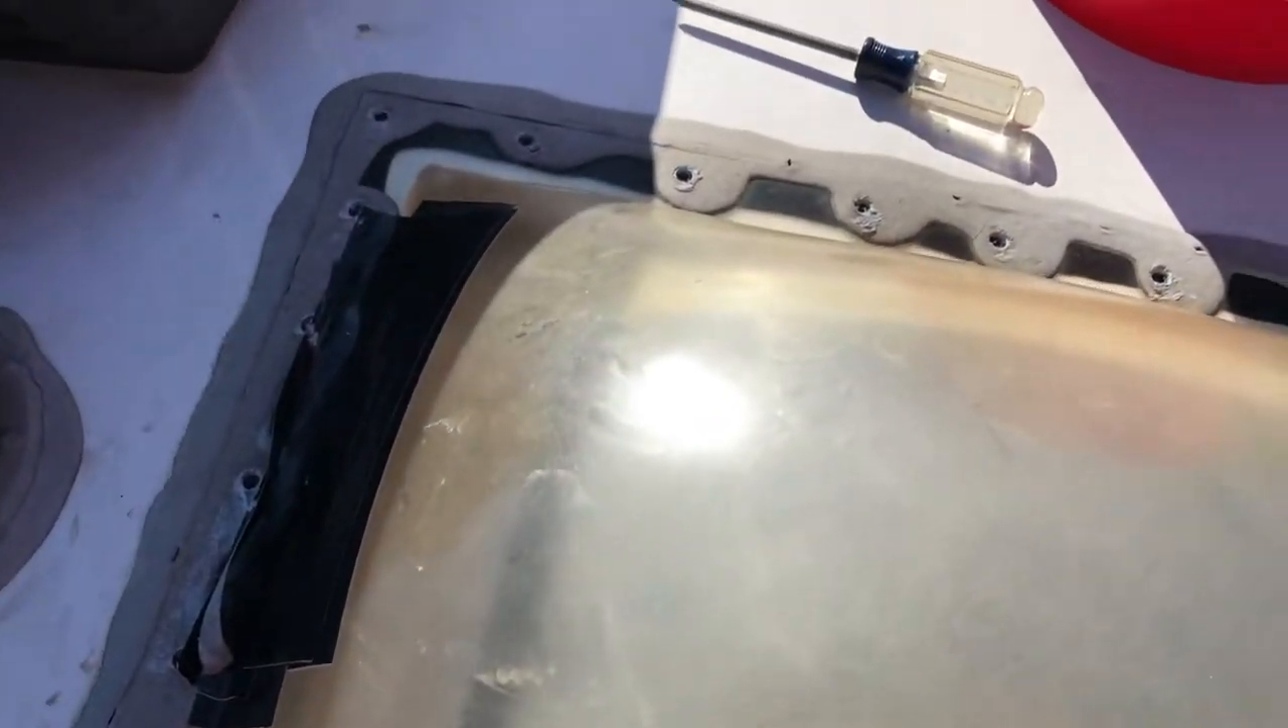You can see i've got all the screws out now.